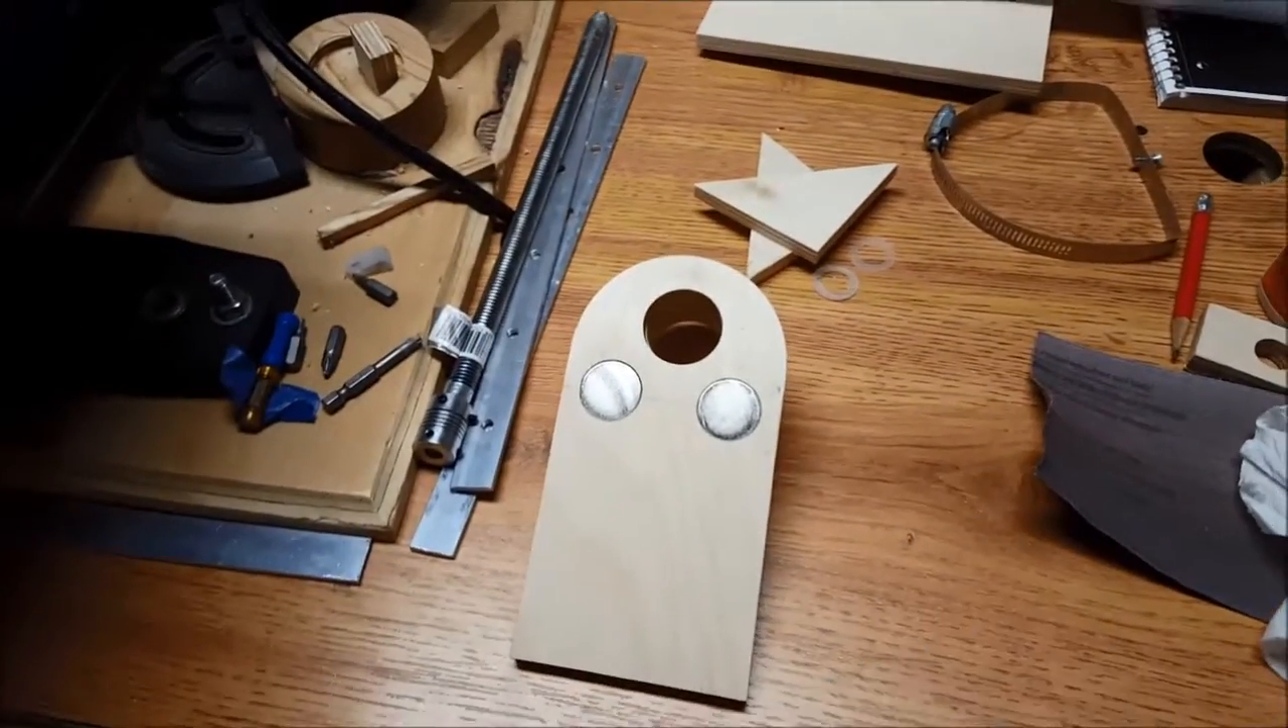And these one -inch magnets fit really well in there. All glued up, nice tight fit.